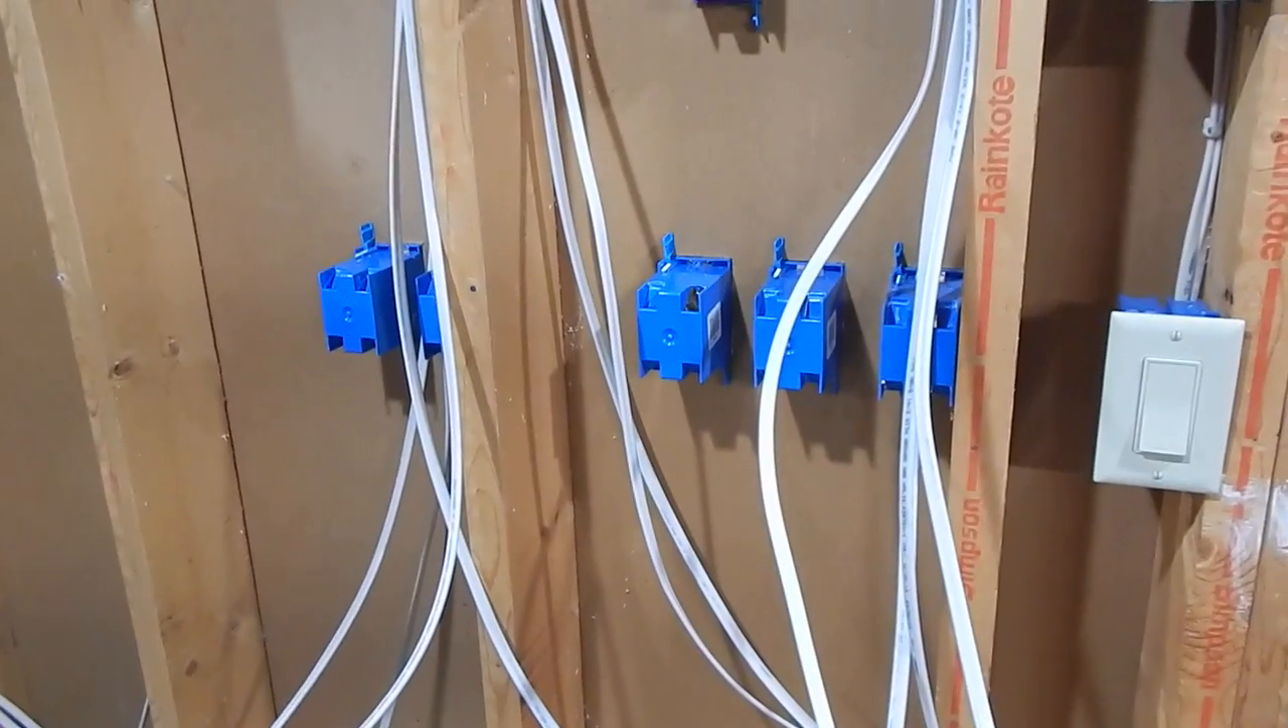So I've been making some progress here, I'm not going to have time to finish this end tonight, but I do have the boxes in the wall.